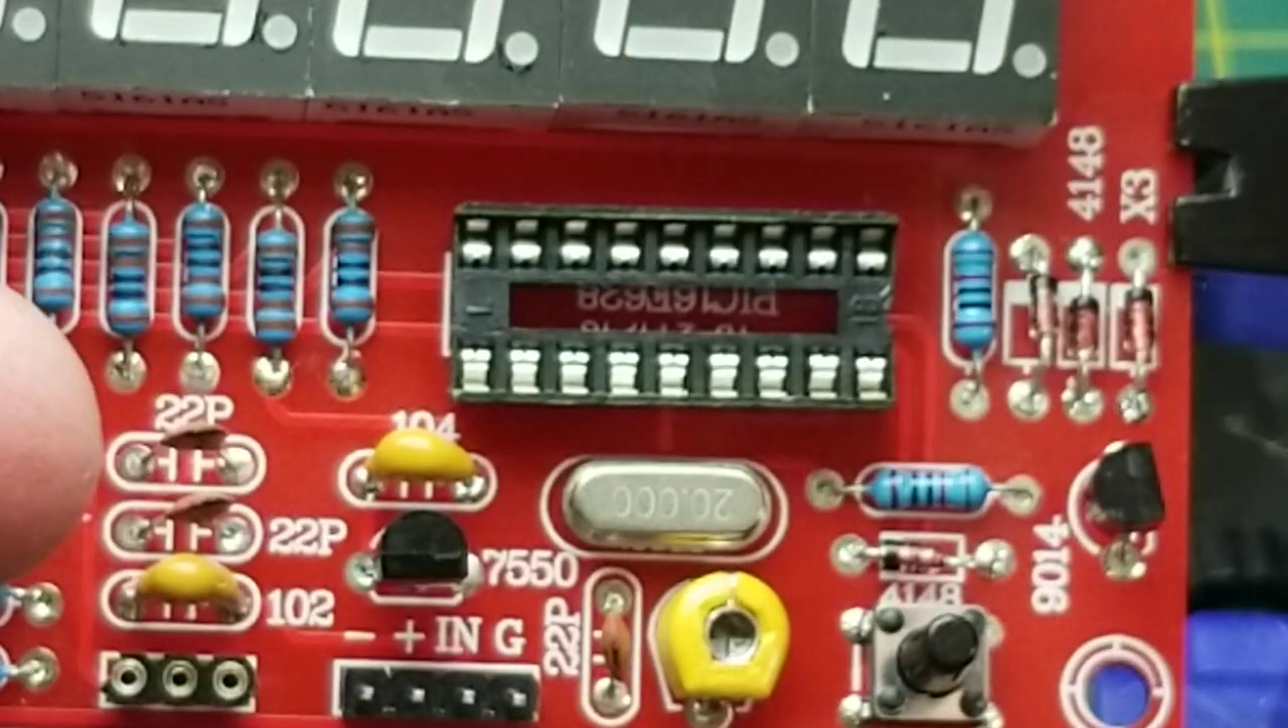The only thing left to do is put in this chip which has one pin horribly wonked.